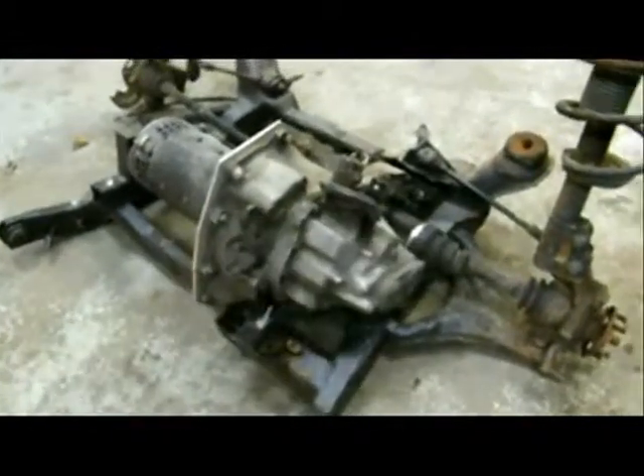So, right now, I'm just pulled the cradle out of the electric car.